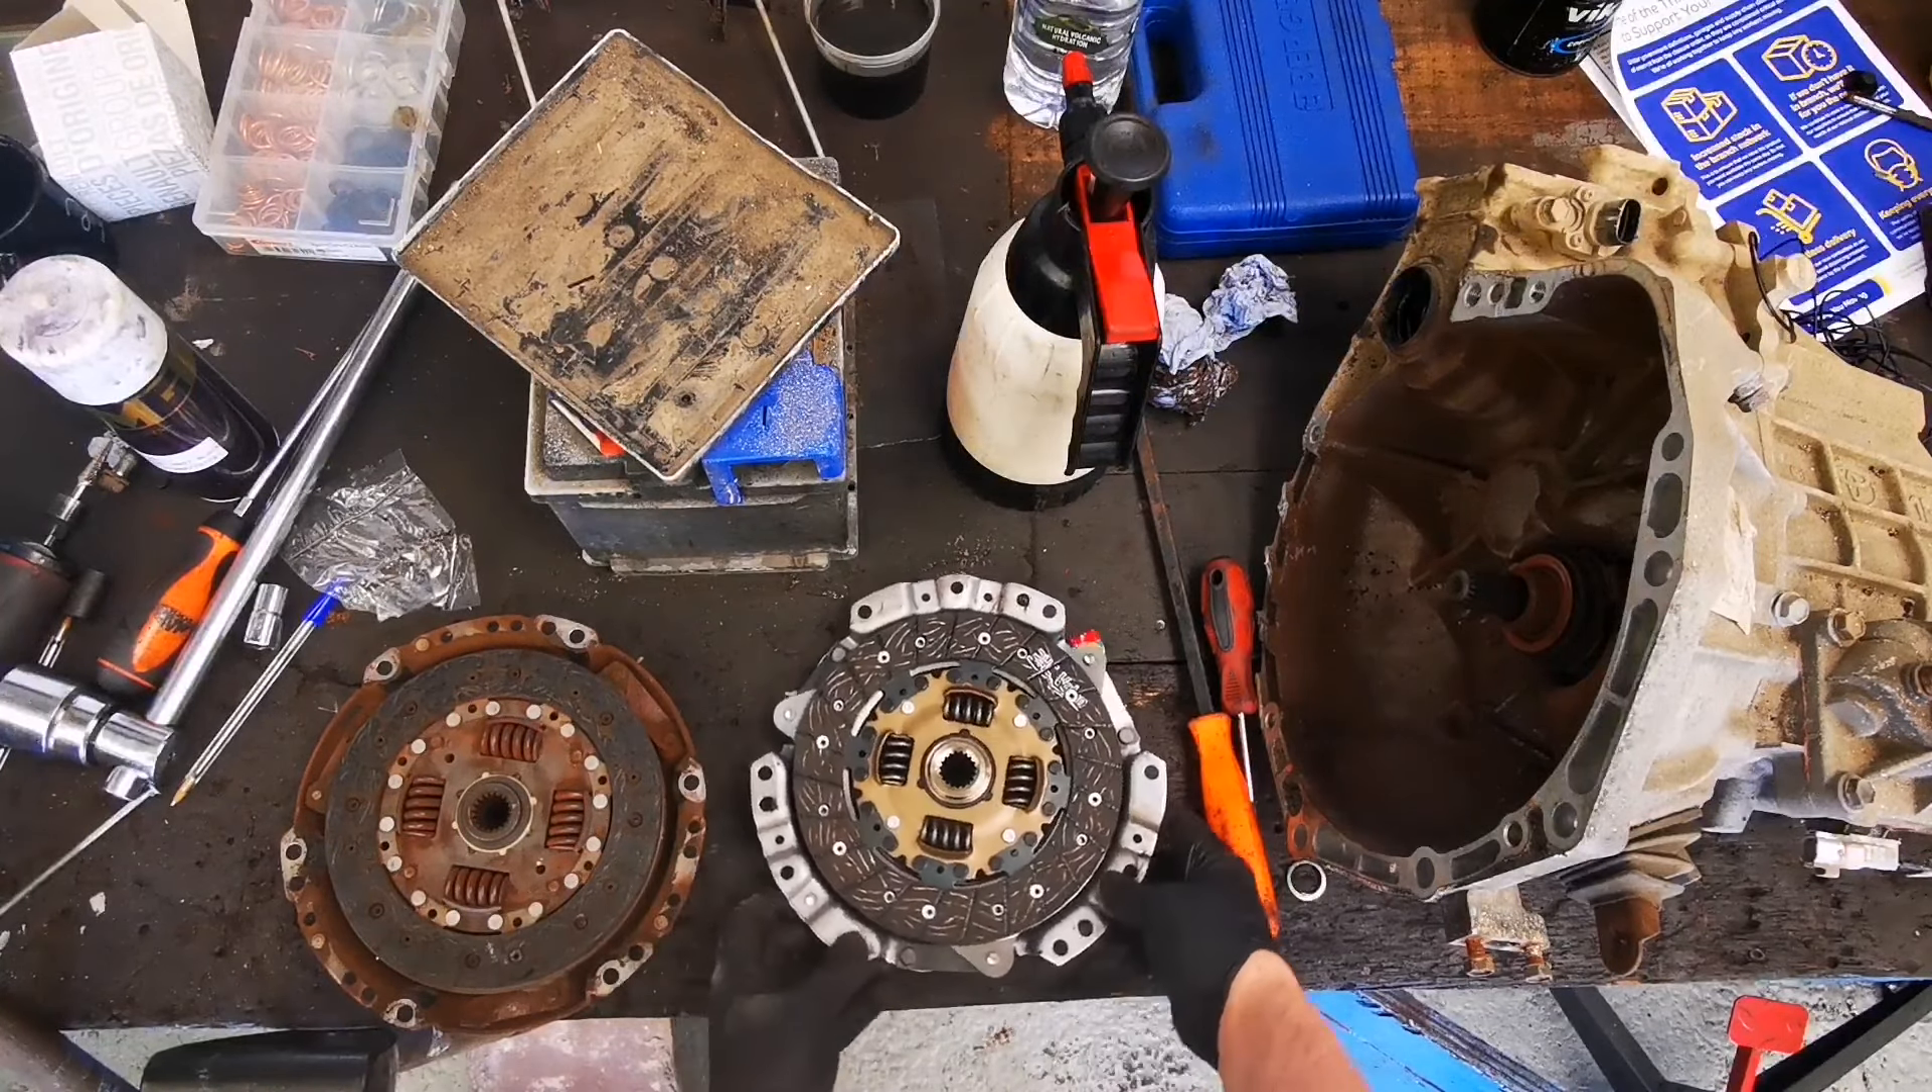Now that we've removed the old clutch we can compare it to its new replacement.